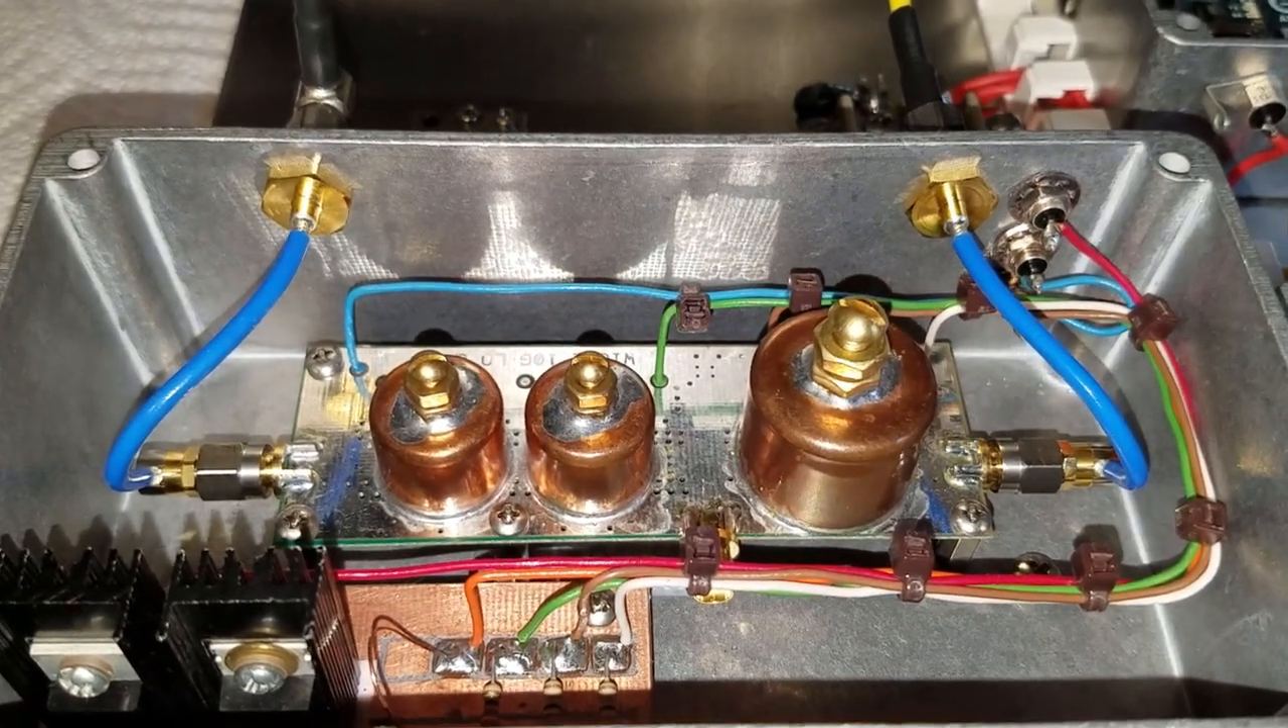So this is a kind of a finished um personal beacon board here now all installed in a box and uh and more or less operational.